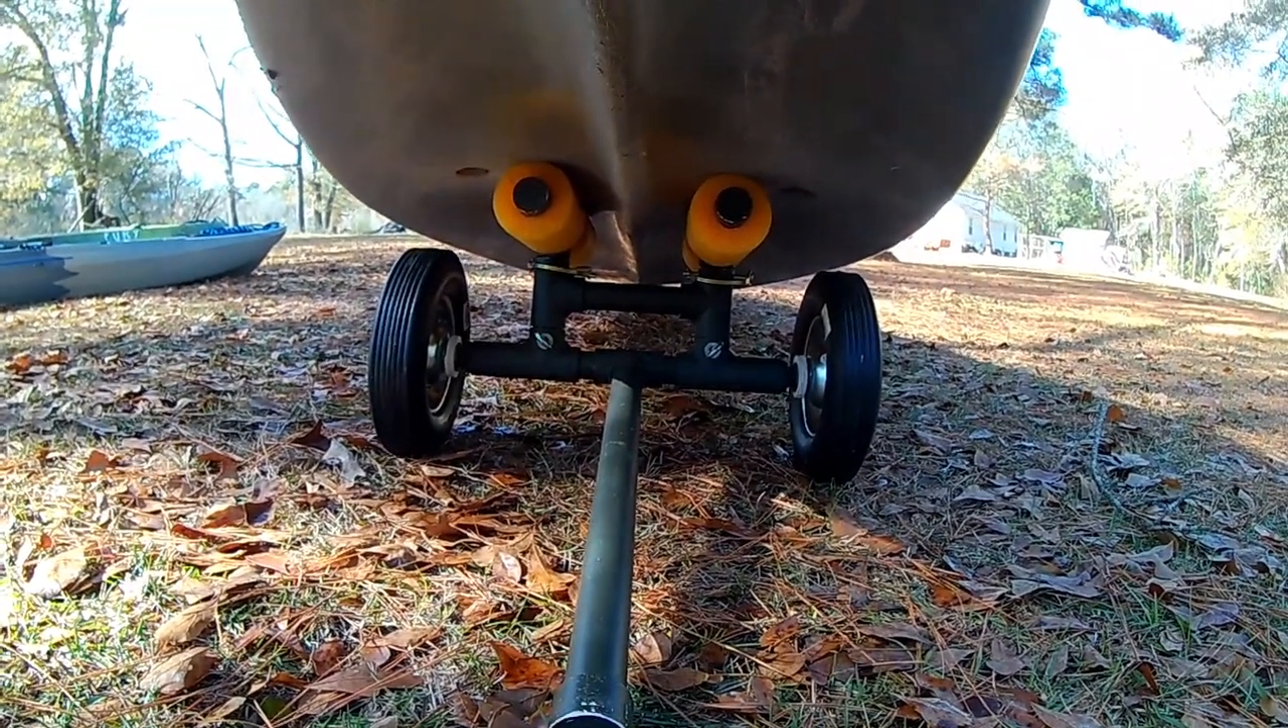Okay, so that's a pretty good fit too. You can see how the bunks fit up on the hull.